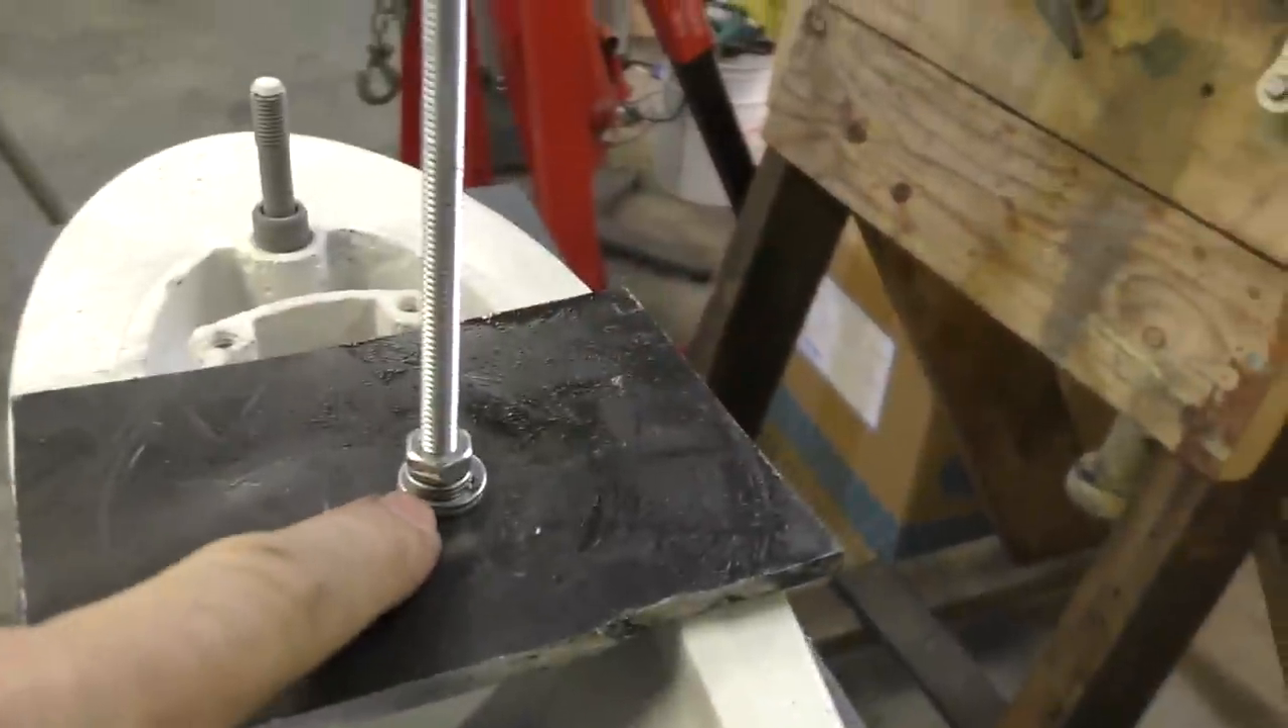So we're rigged up now, some washers, the nut, the plate.